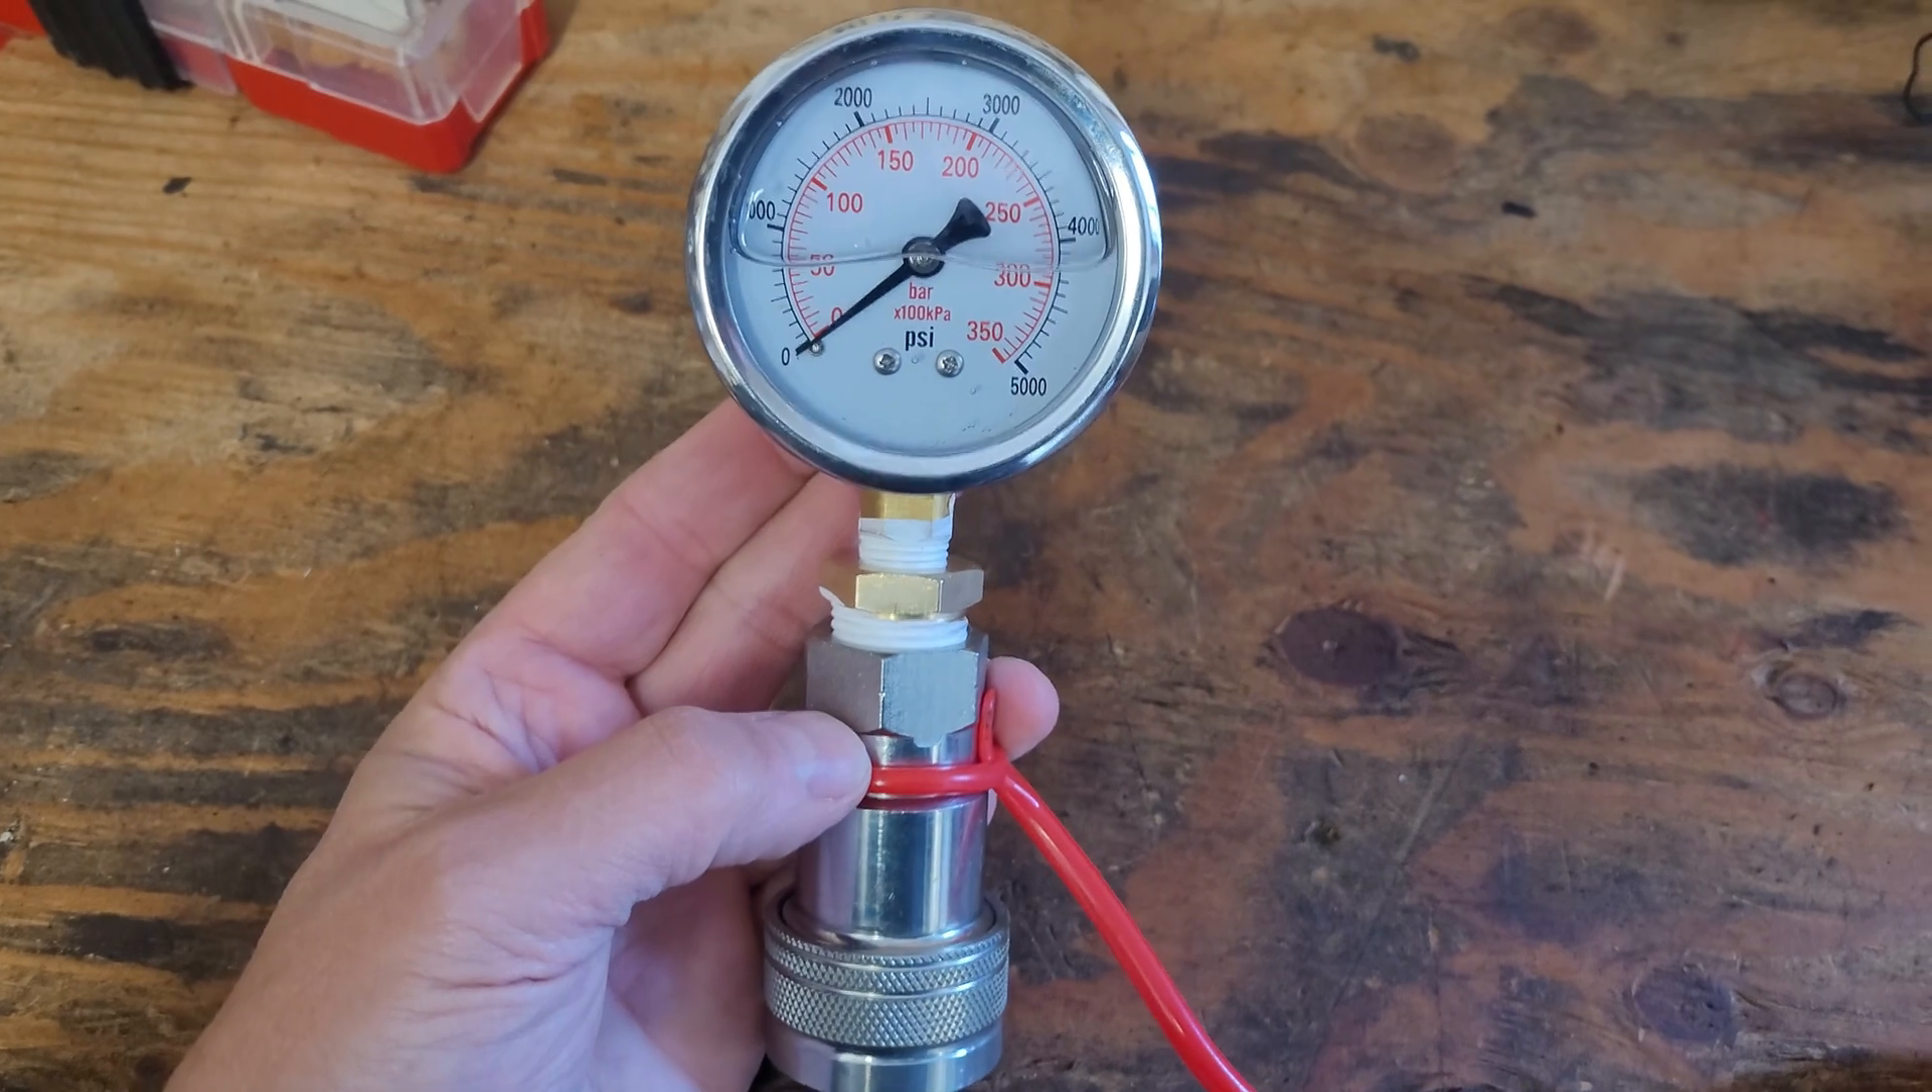I would suggest using a bit of Teflon tape so it doesn't leak and you've got yourself one handy-dandy pressure gauge and there we go fully assembled one 5 ,000 psi rated hydraulic pressure gauge.